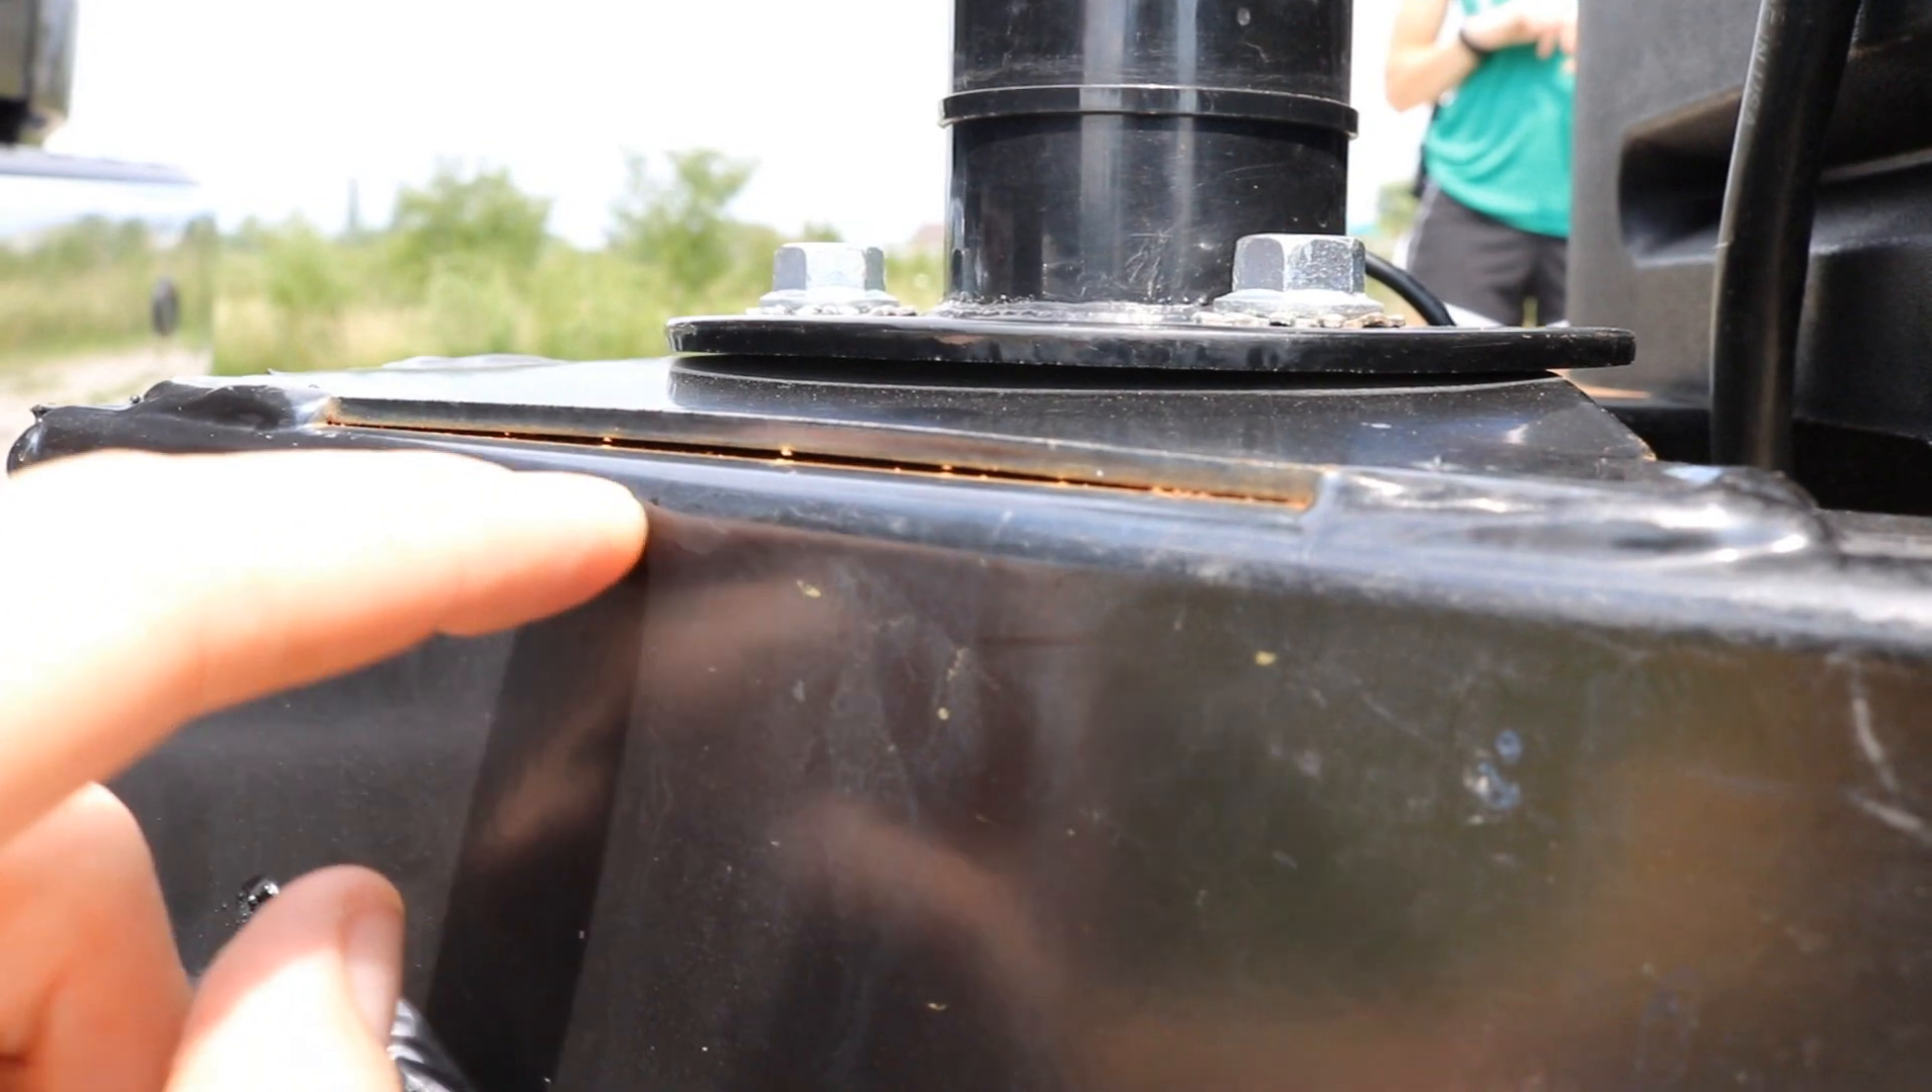And then right along the base of this tongue jack, you've got a gap there too.